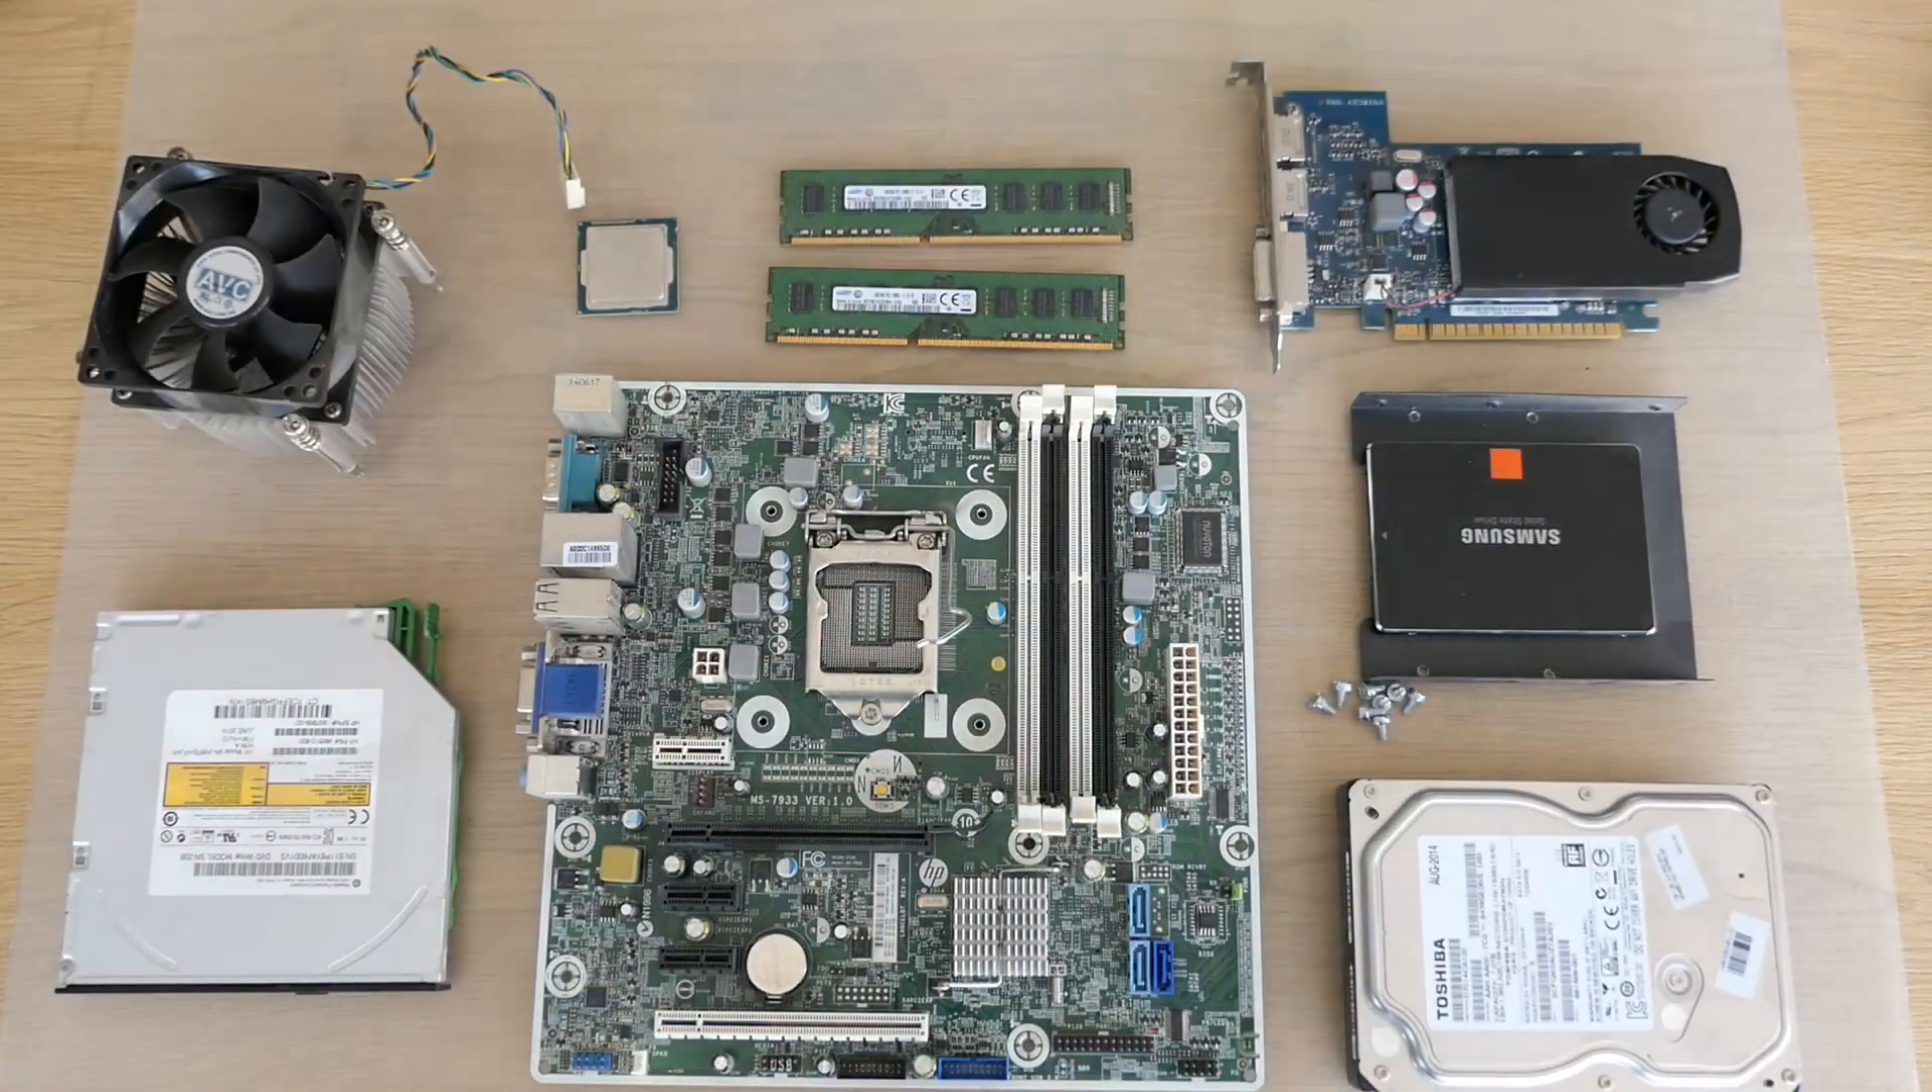This completes our disassembly part and here we have all the components lined out nicely.